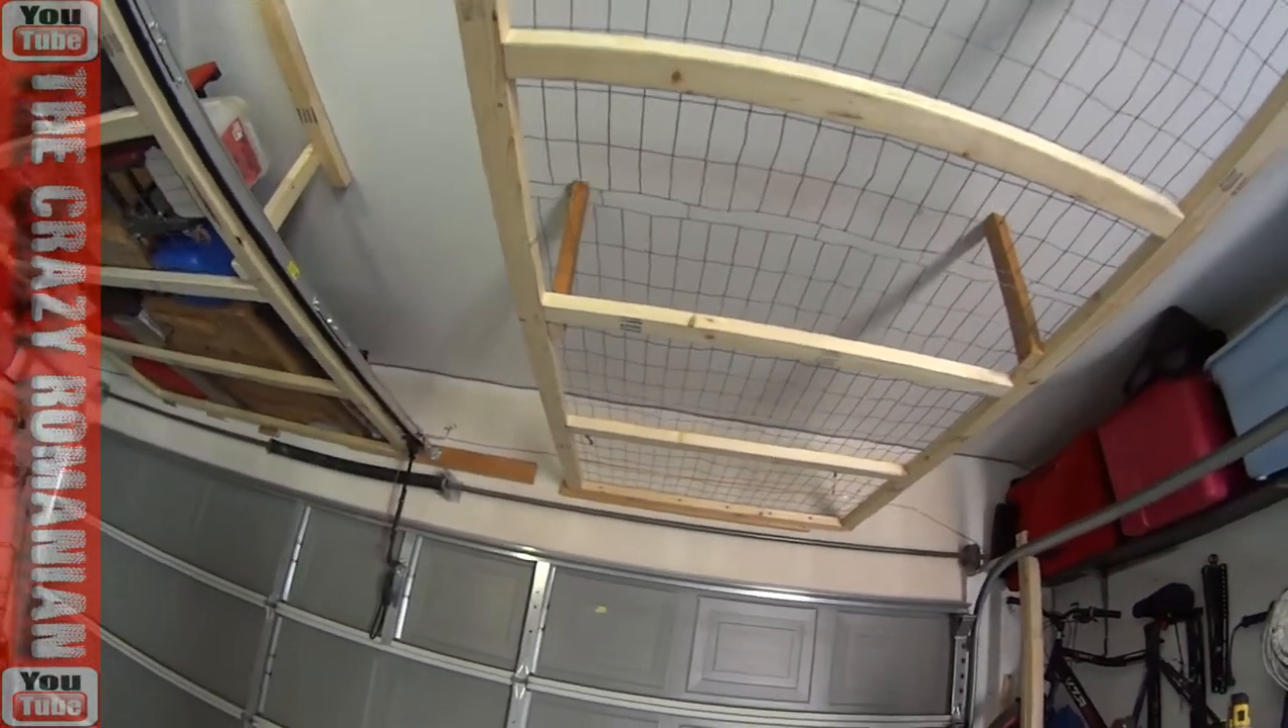Shelf is up everything is bolted together and I'm just ready to just throw some boxes up there.